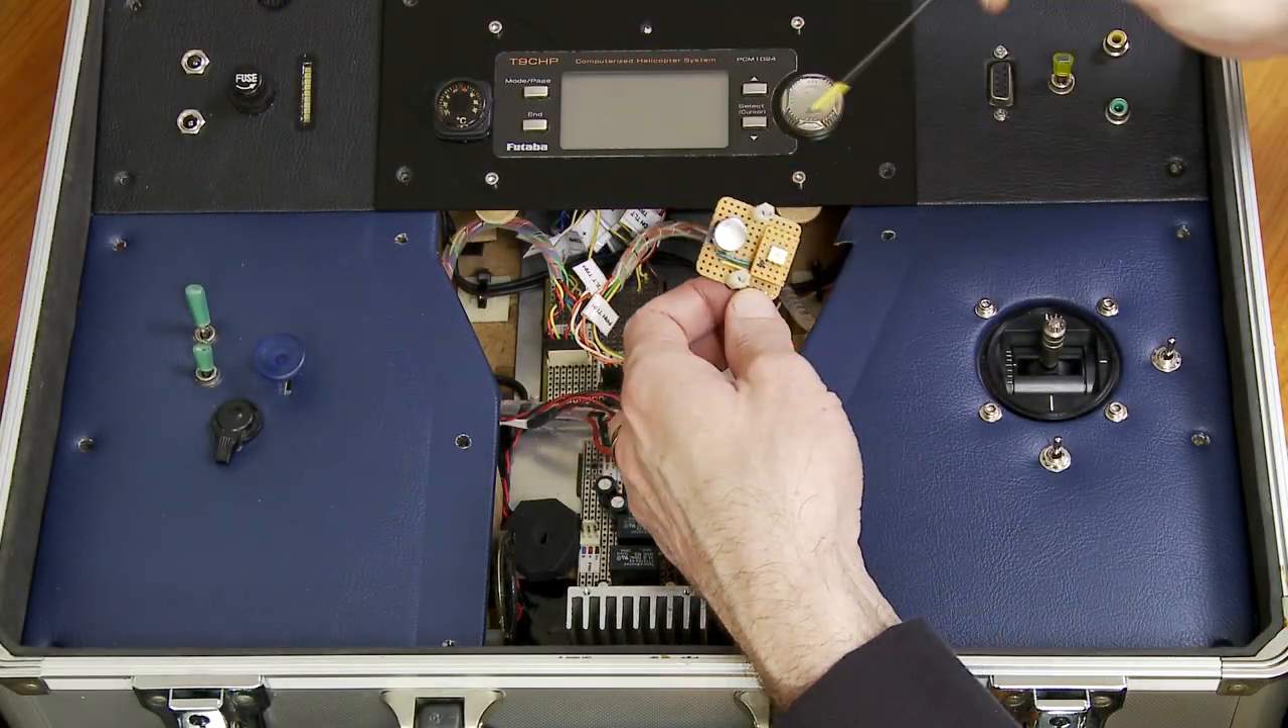Here we are with the central panel removed.